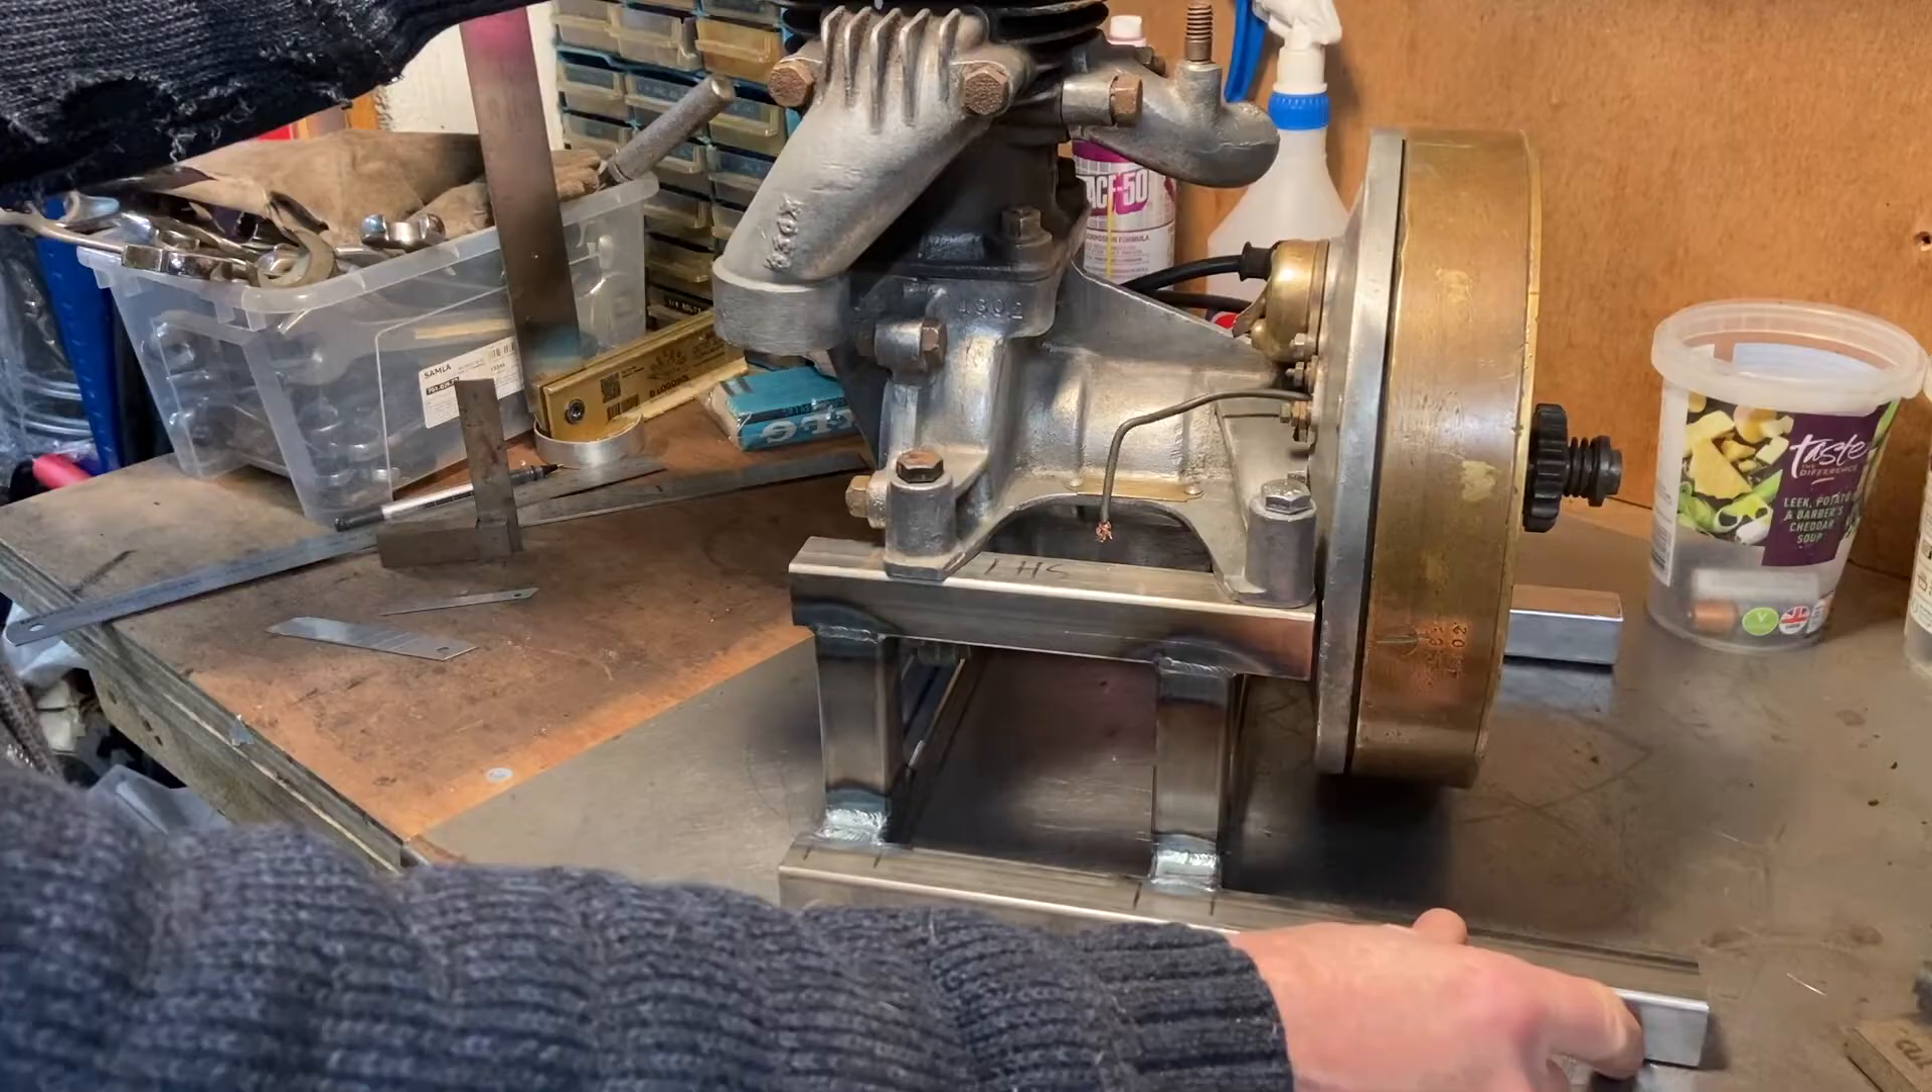Here's one frame that I've welded up nice and solid on there.